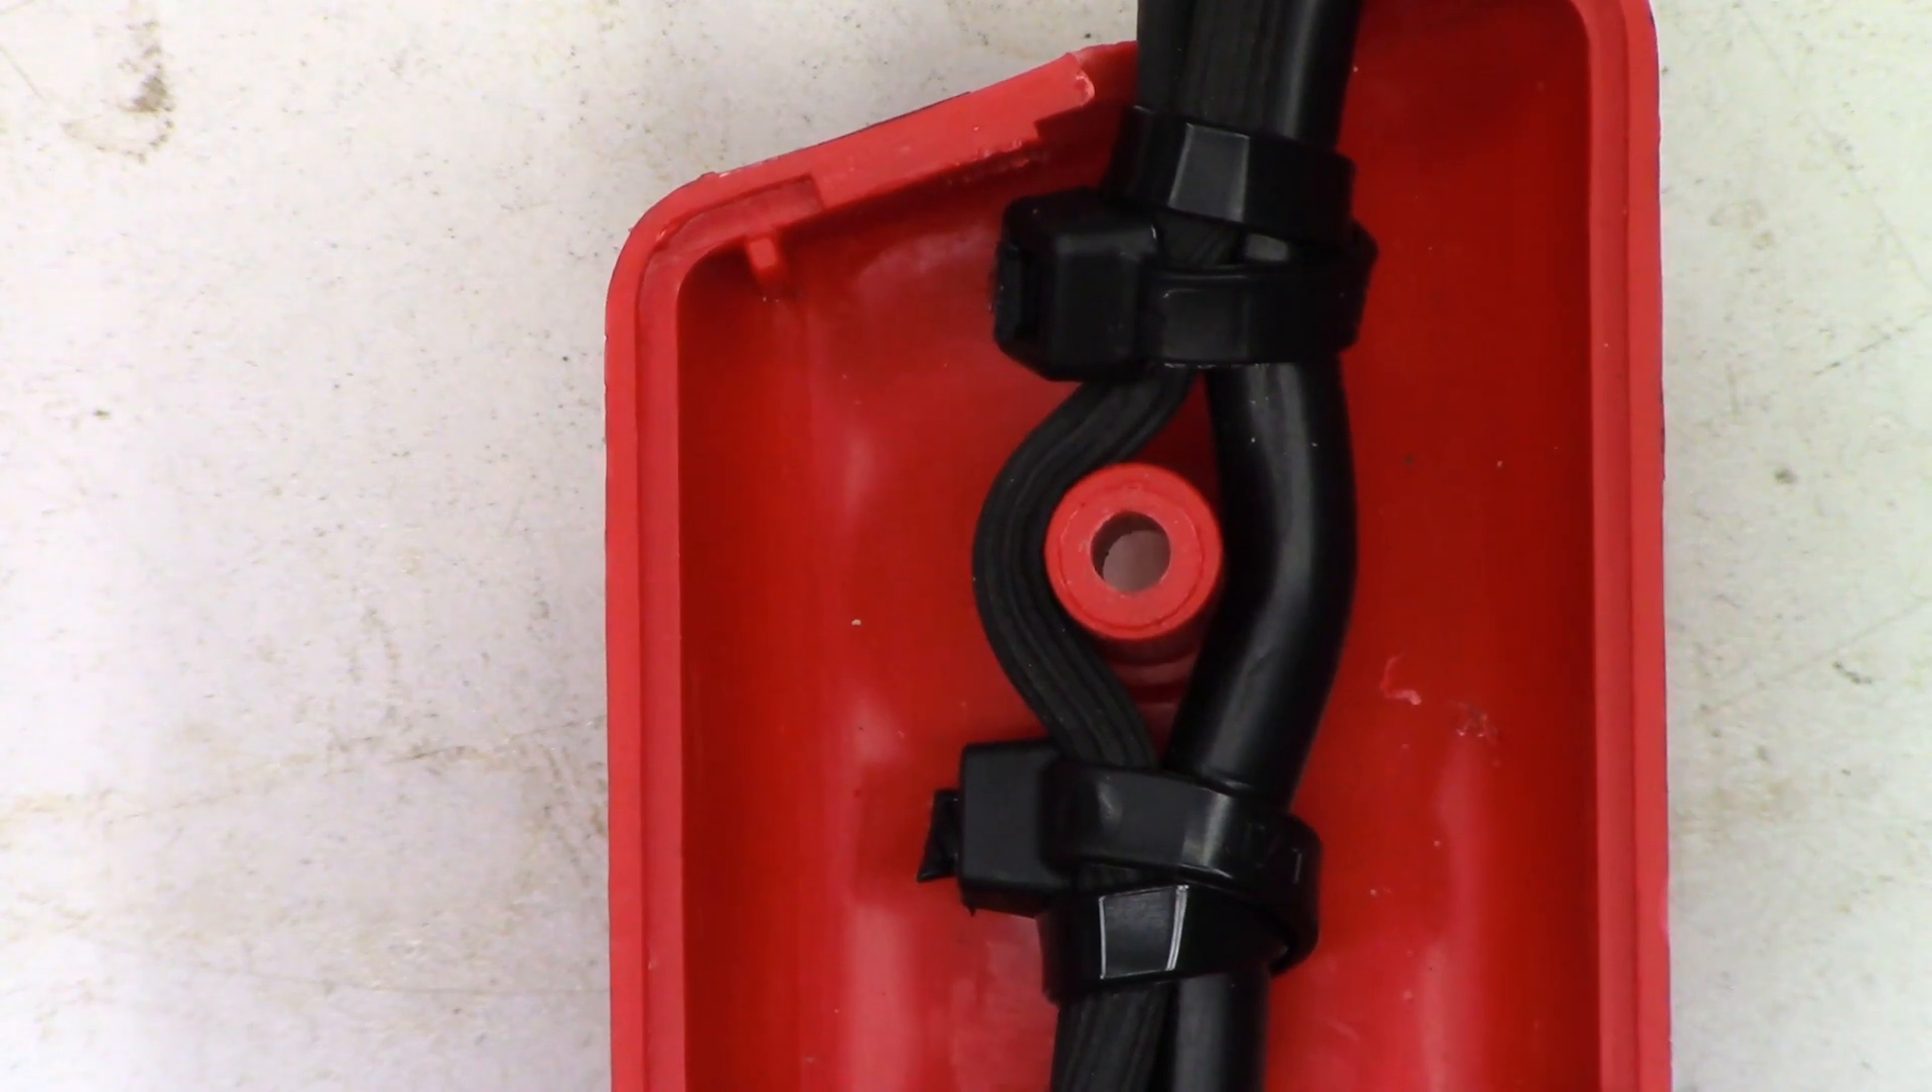And because there's no strain relief whatsoever, I opted to go ahead and double wrap a couple of zip ties Around this post so that way it's going to be strain reliefed as it goes through this hole.